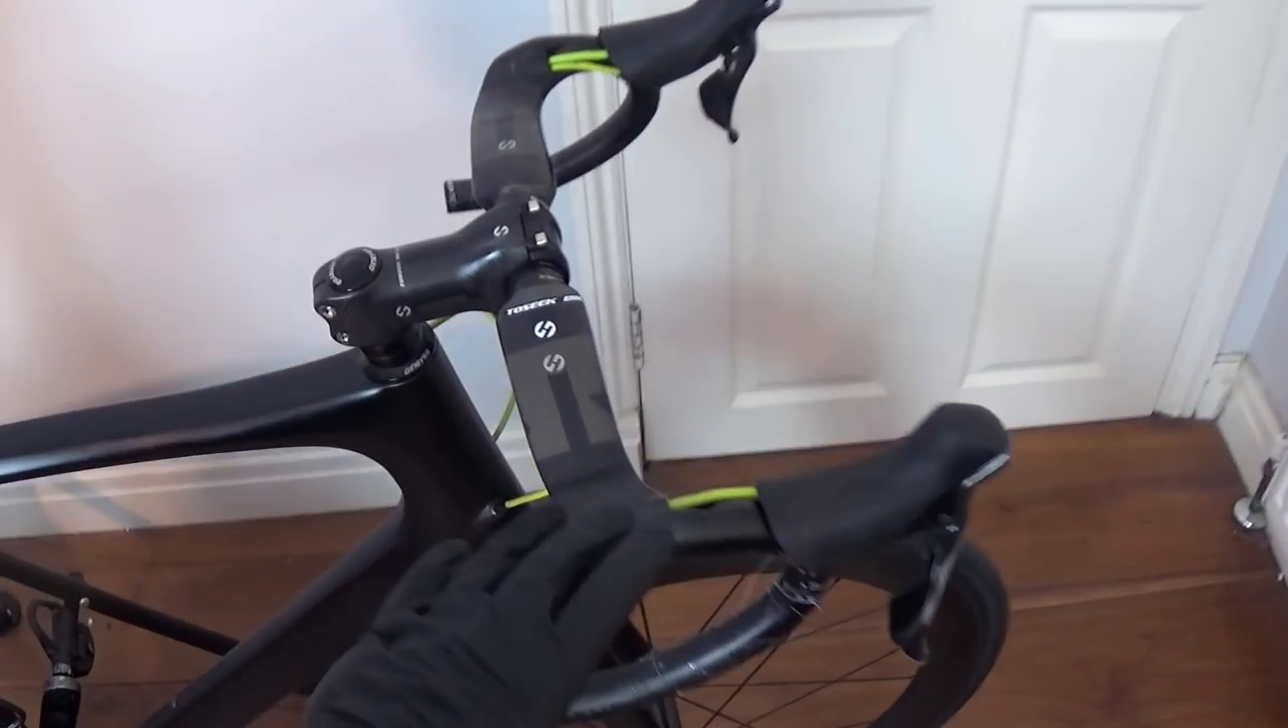So the bar tape is all off, but now I've got to start pulling the cables out of the frame.